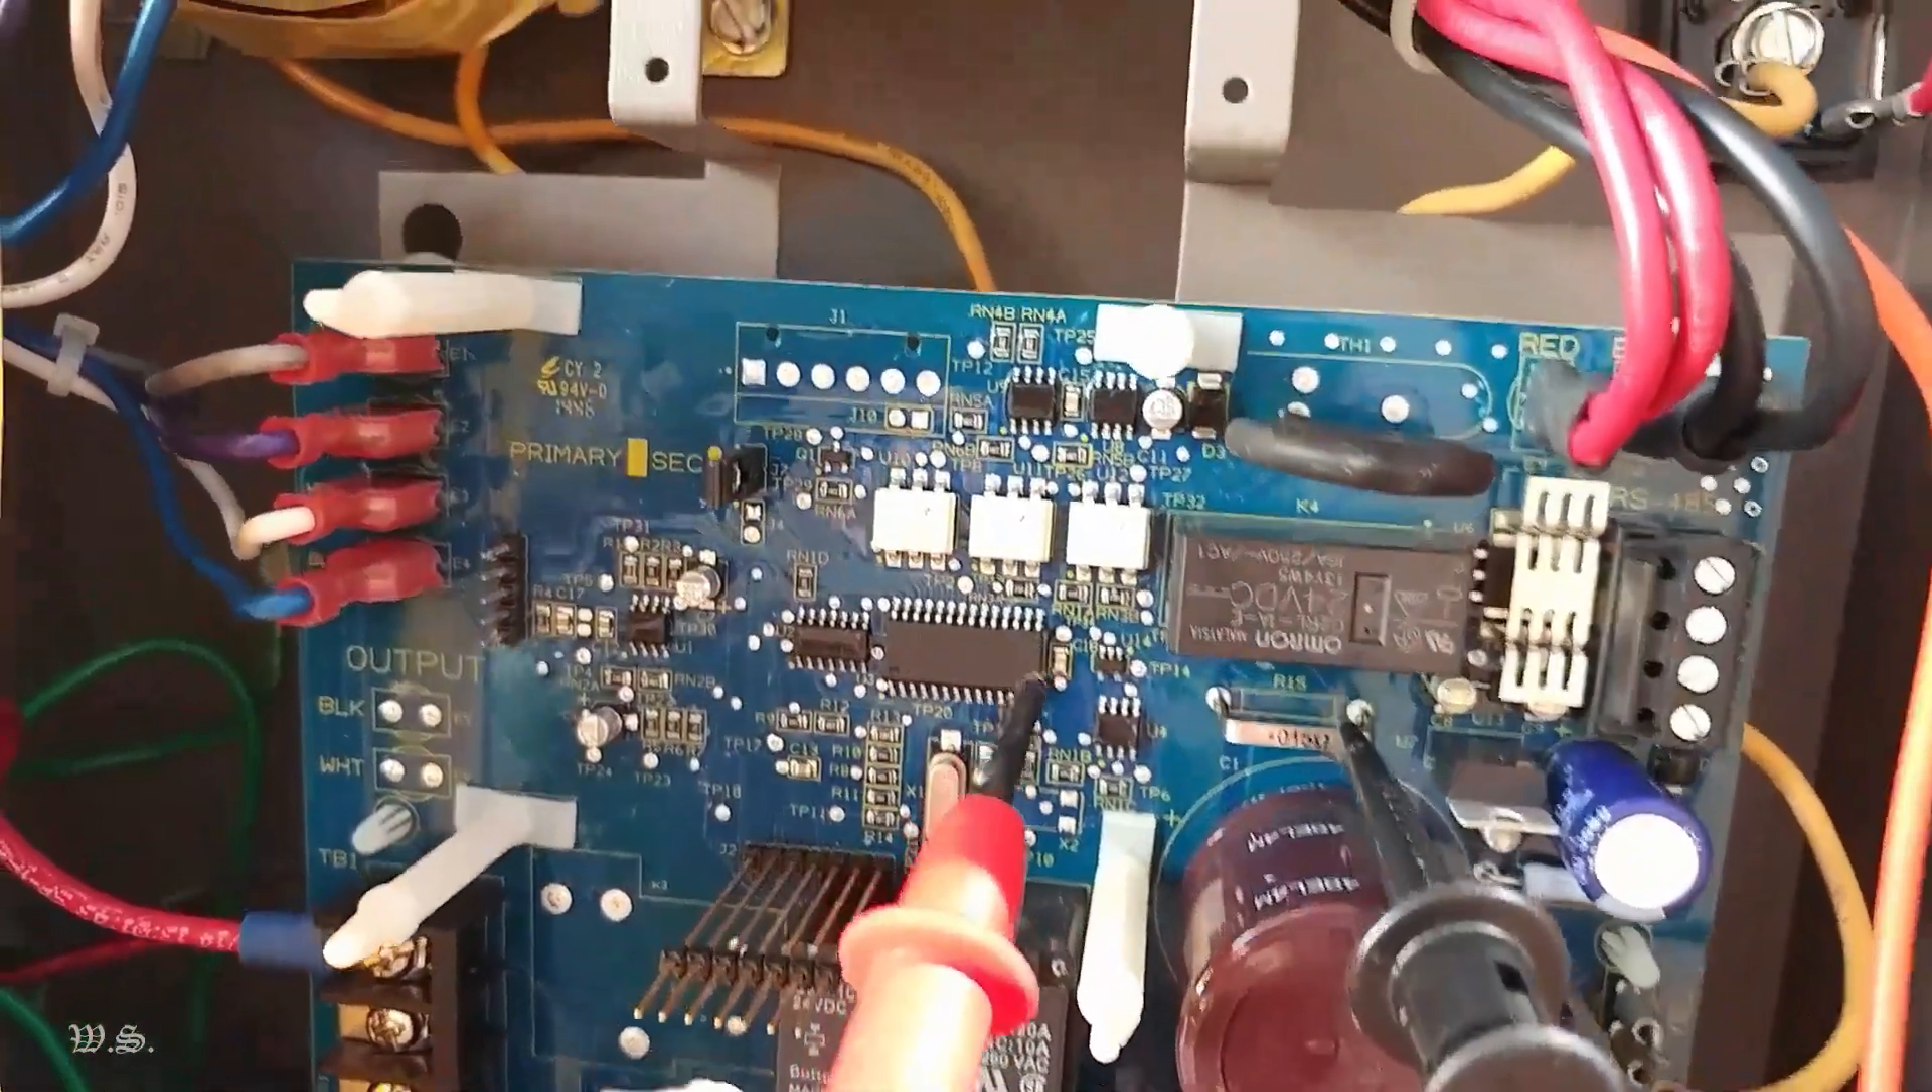I now reinstalled the mainboard ready for the test.